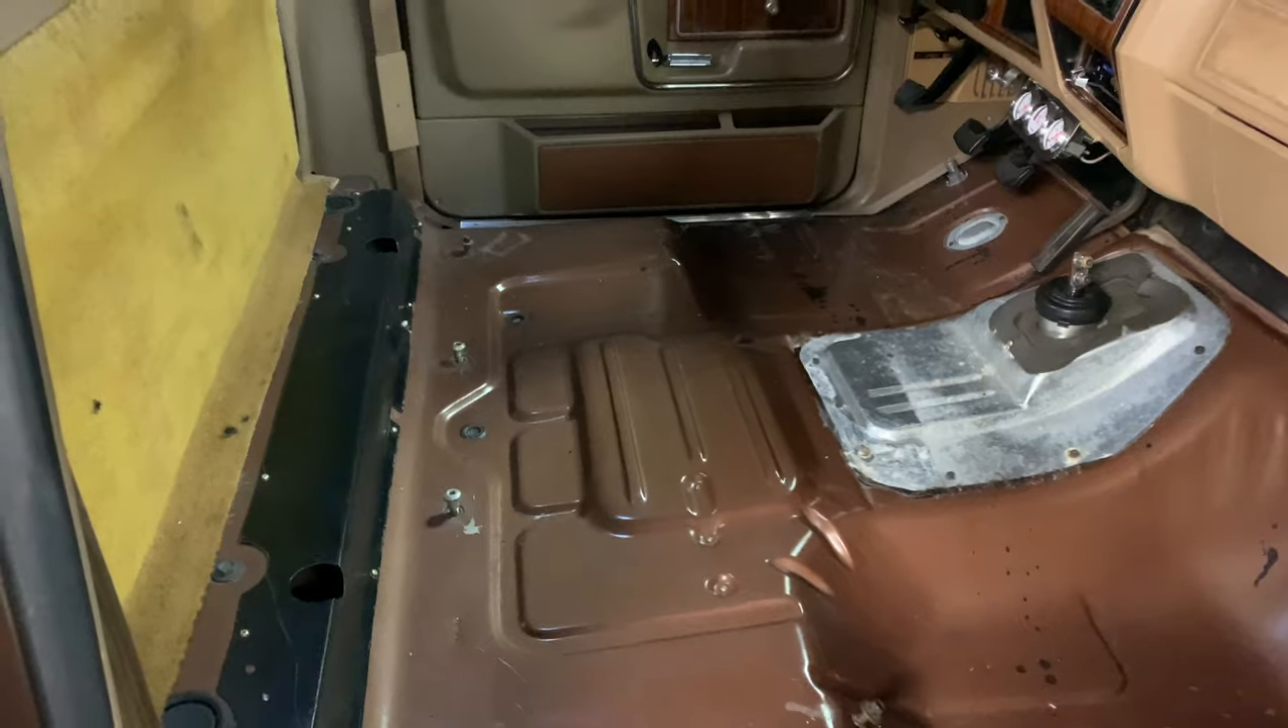I got the interior already pretty well gutted.